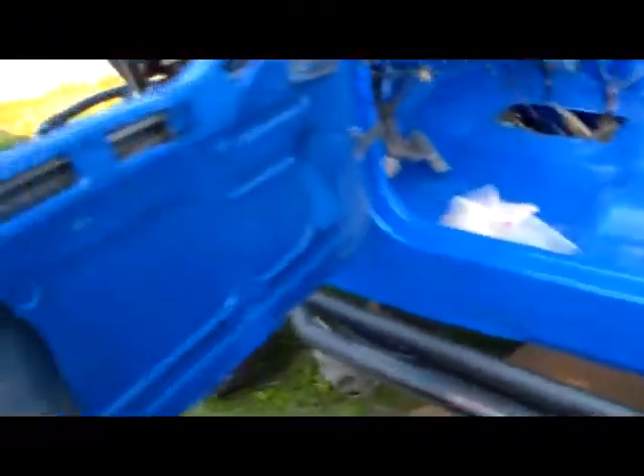I still have the insides of the doors I need to put back together.